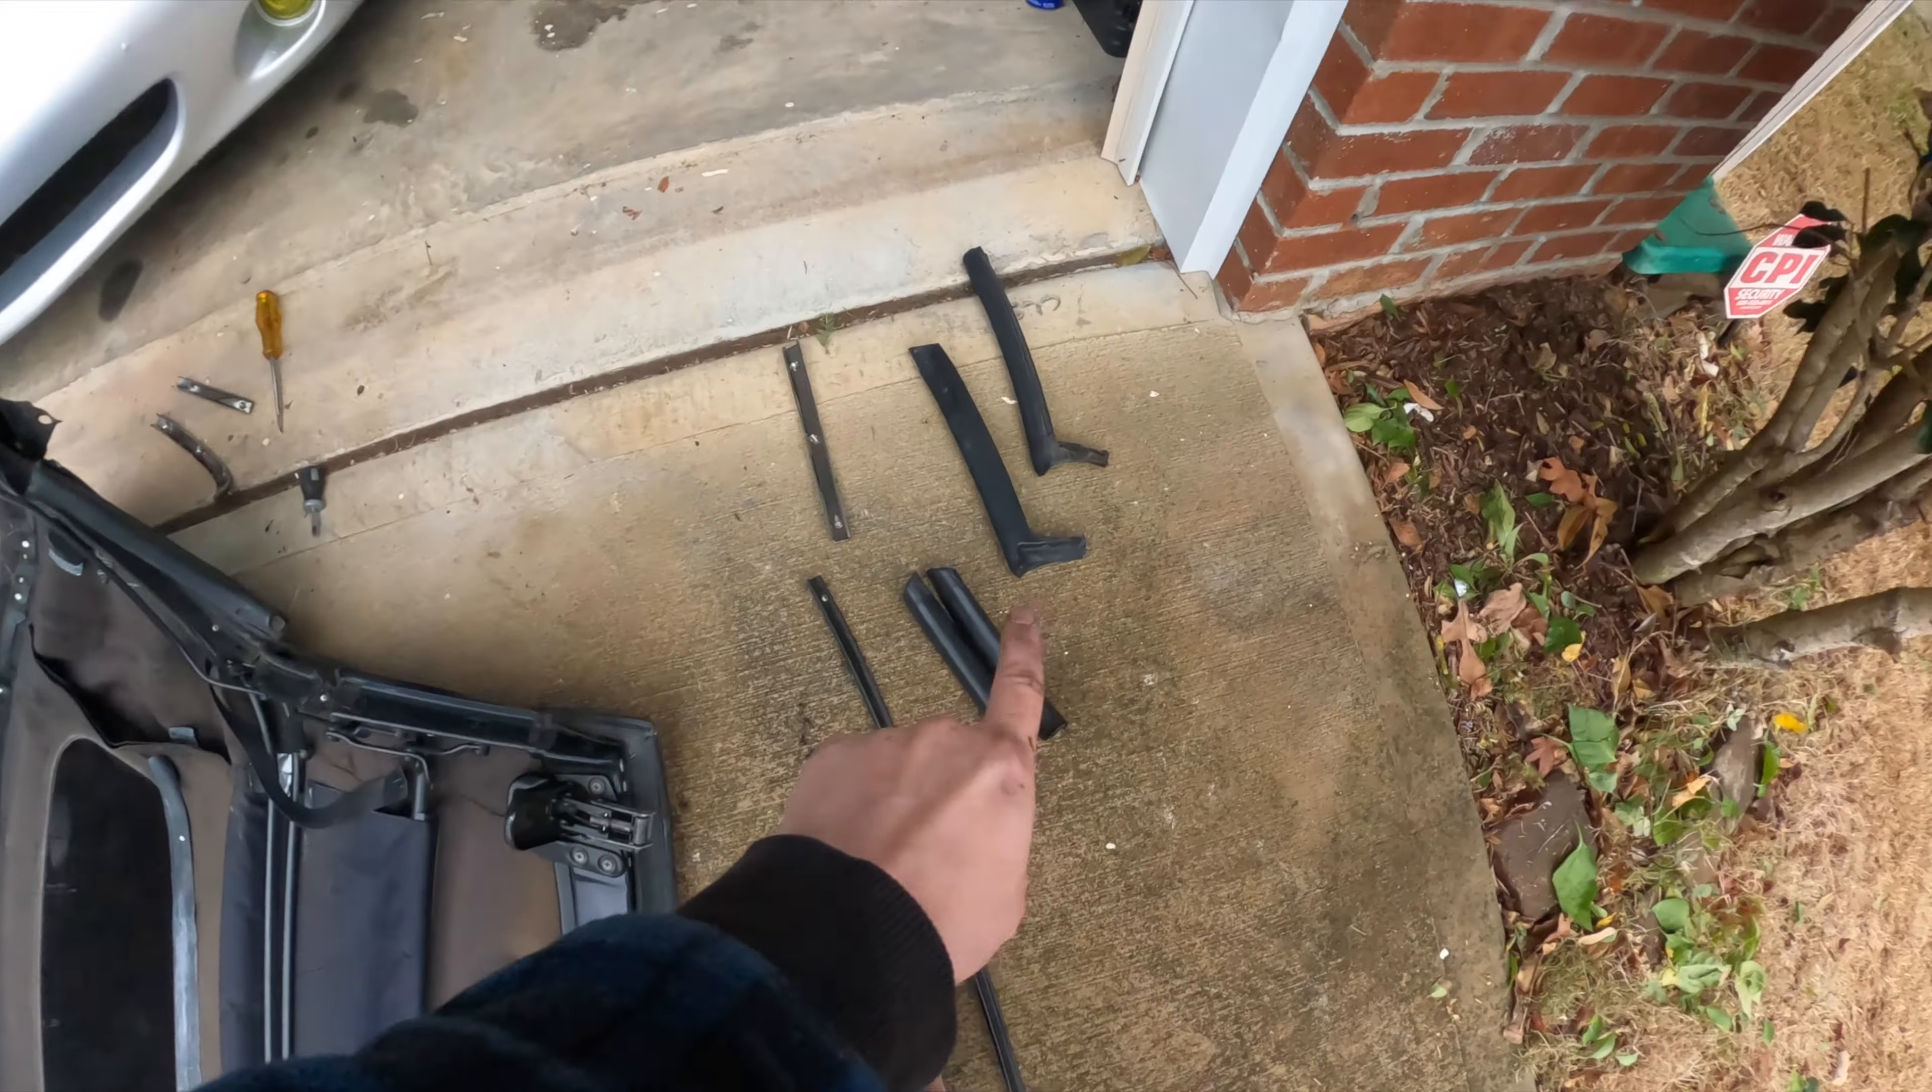Now all the railings that hold the soft top in and the rubber gaskets are off.